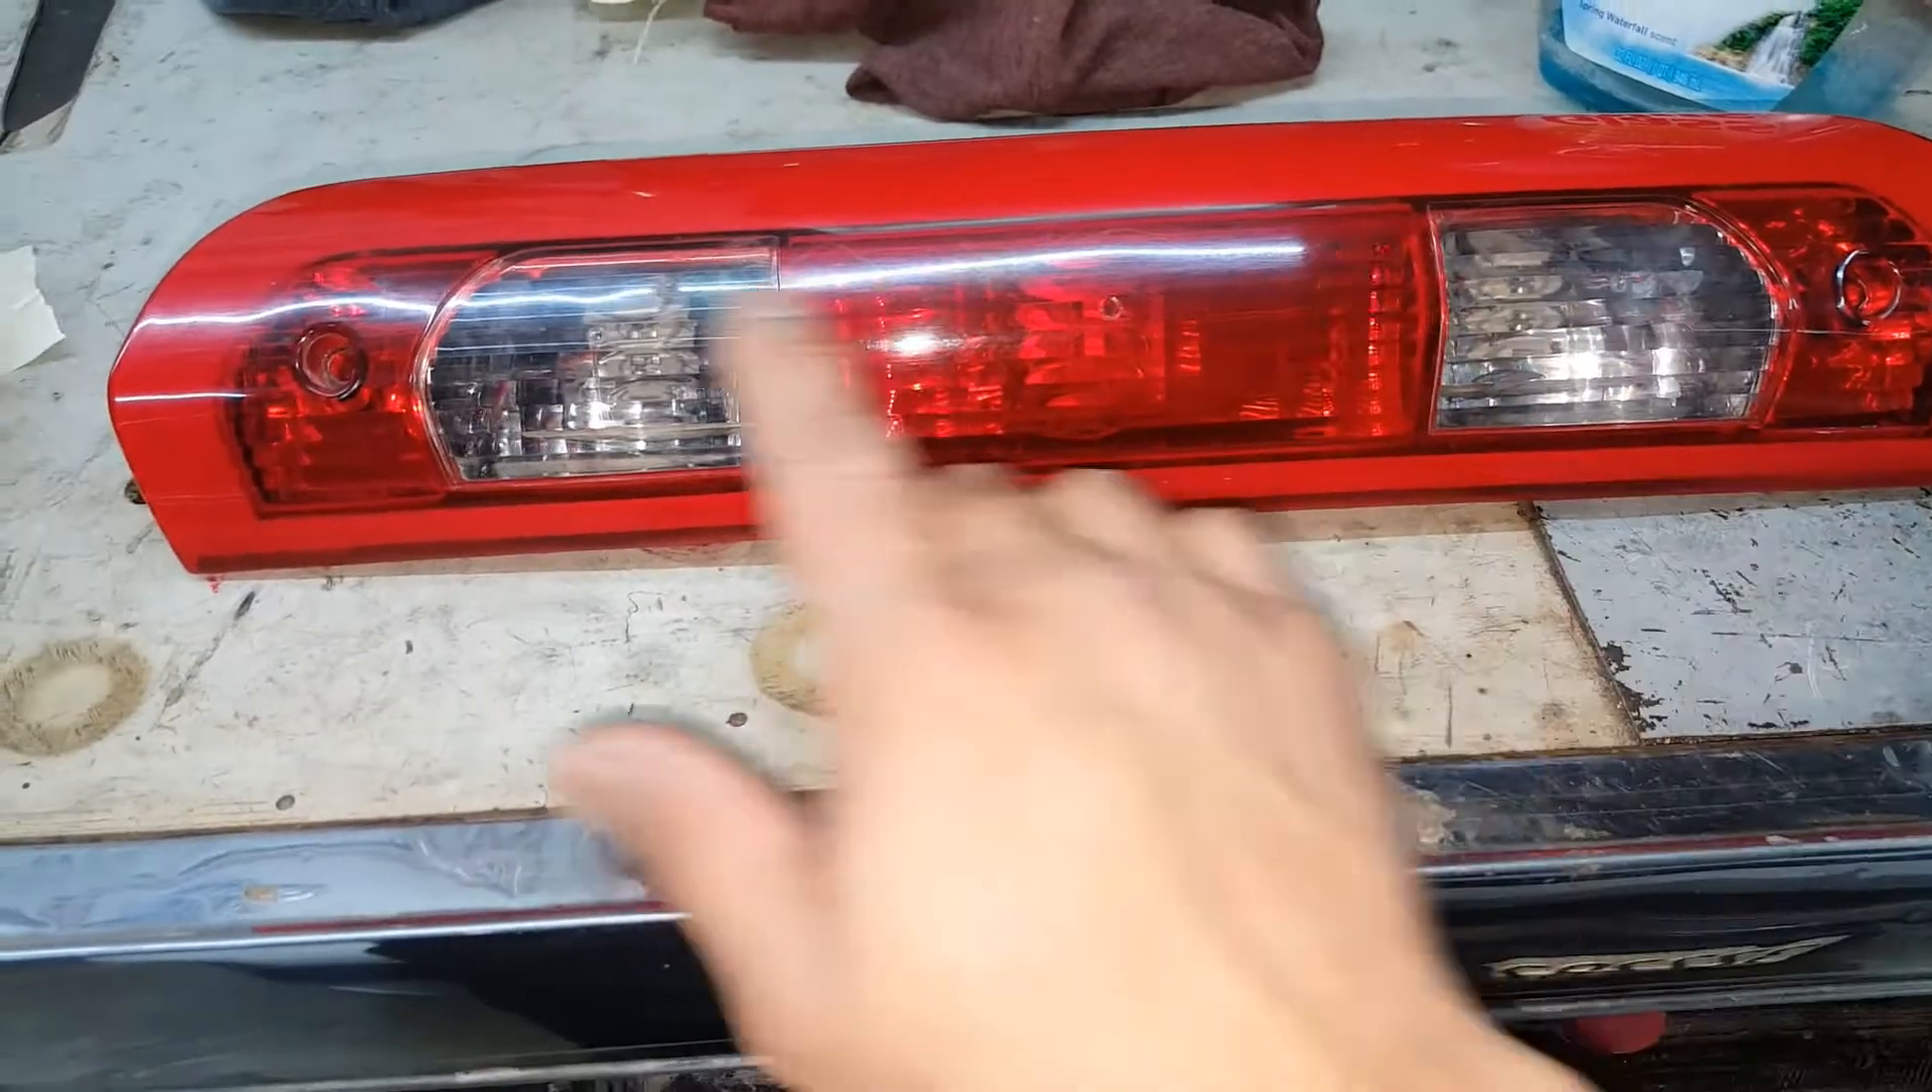So I had the 3rd light removed from the truck's cab.